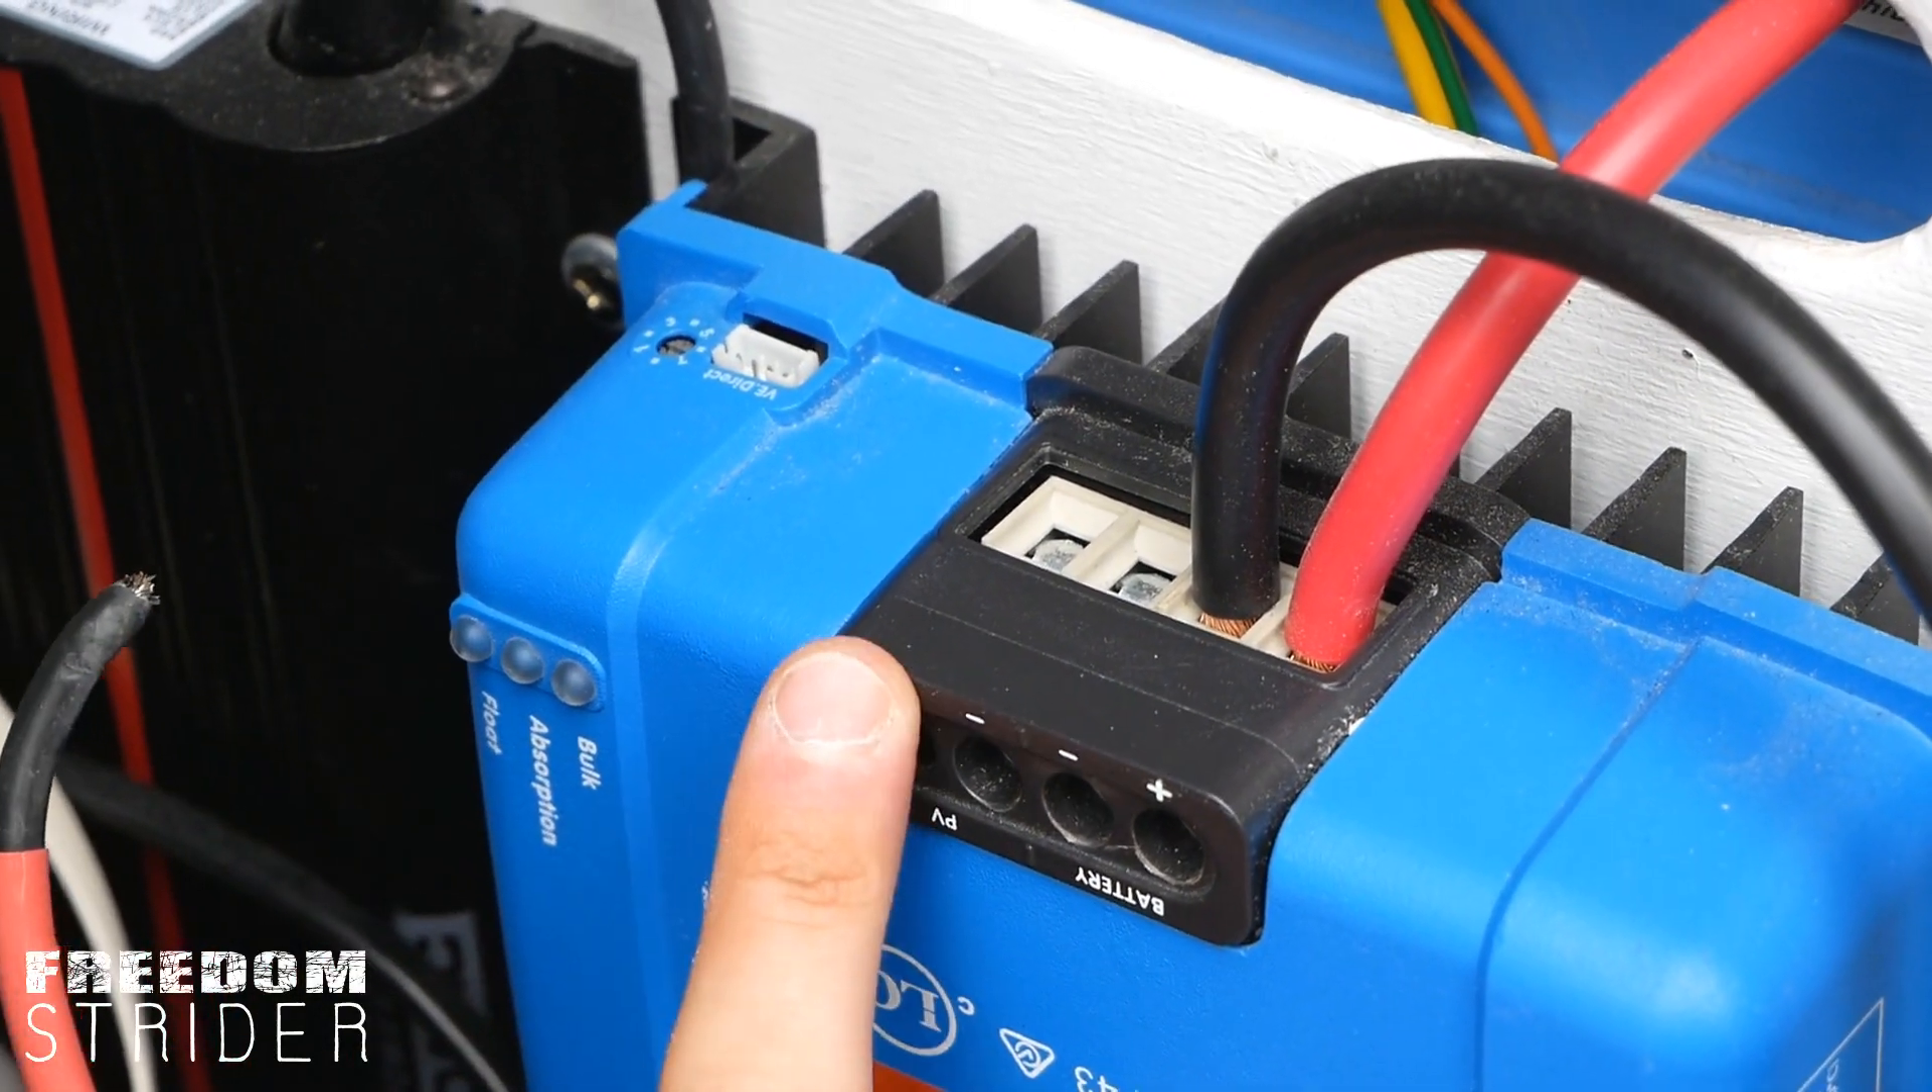We've got the battery positive and negative which is already wired up.